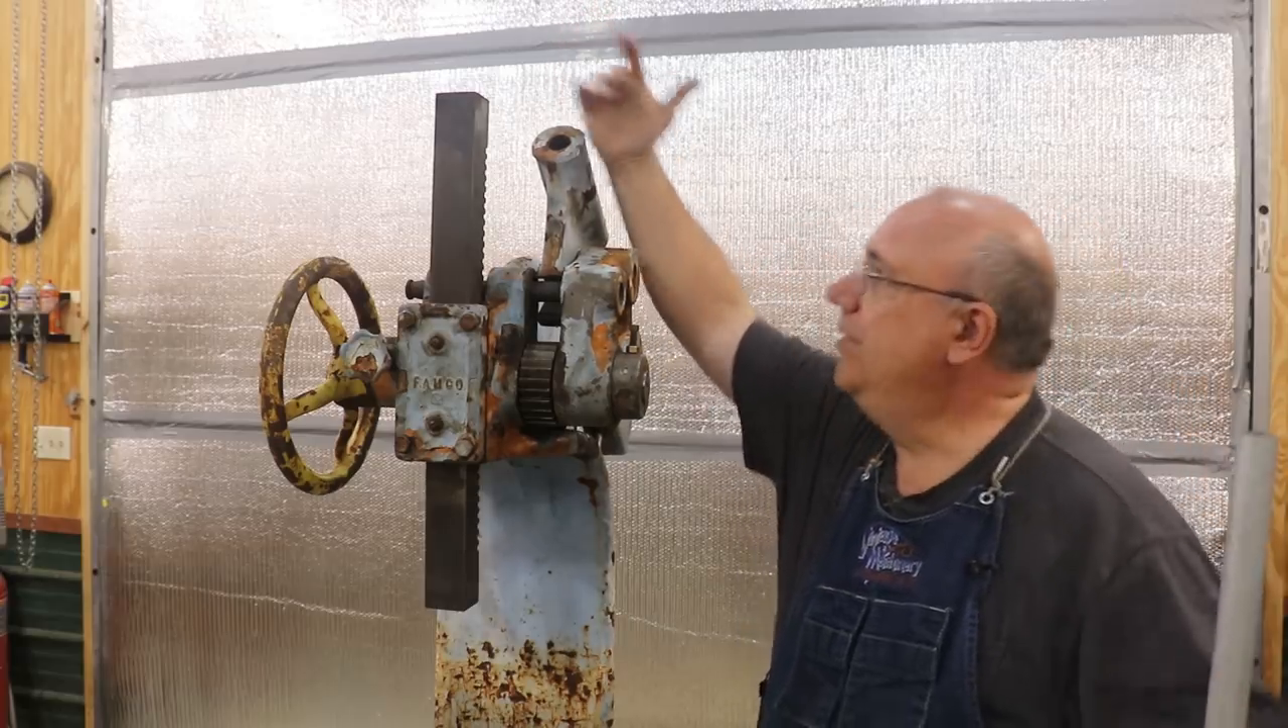Additionally, if you want to get more force going down, you use the, the ratcheting lever here, and there's a handle that comes out of the top. I'm missing the handle.